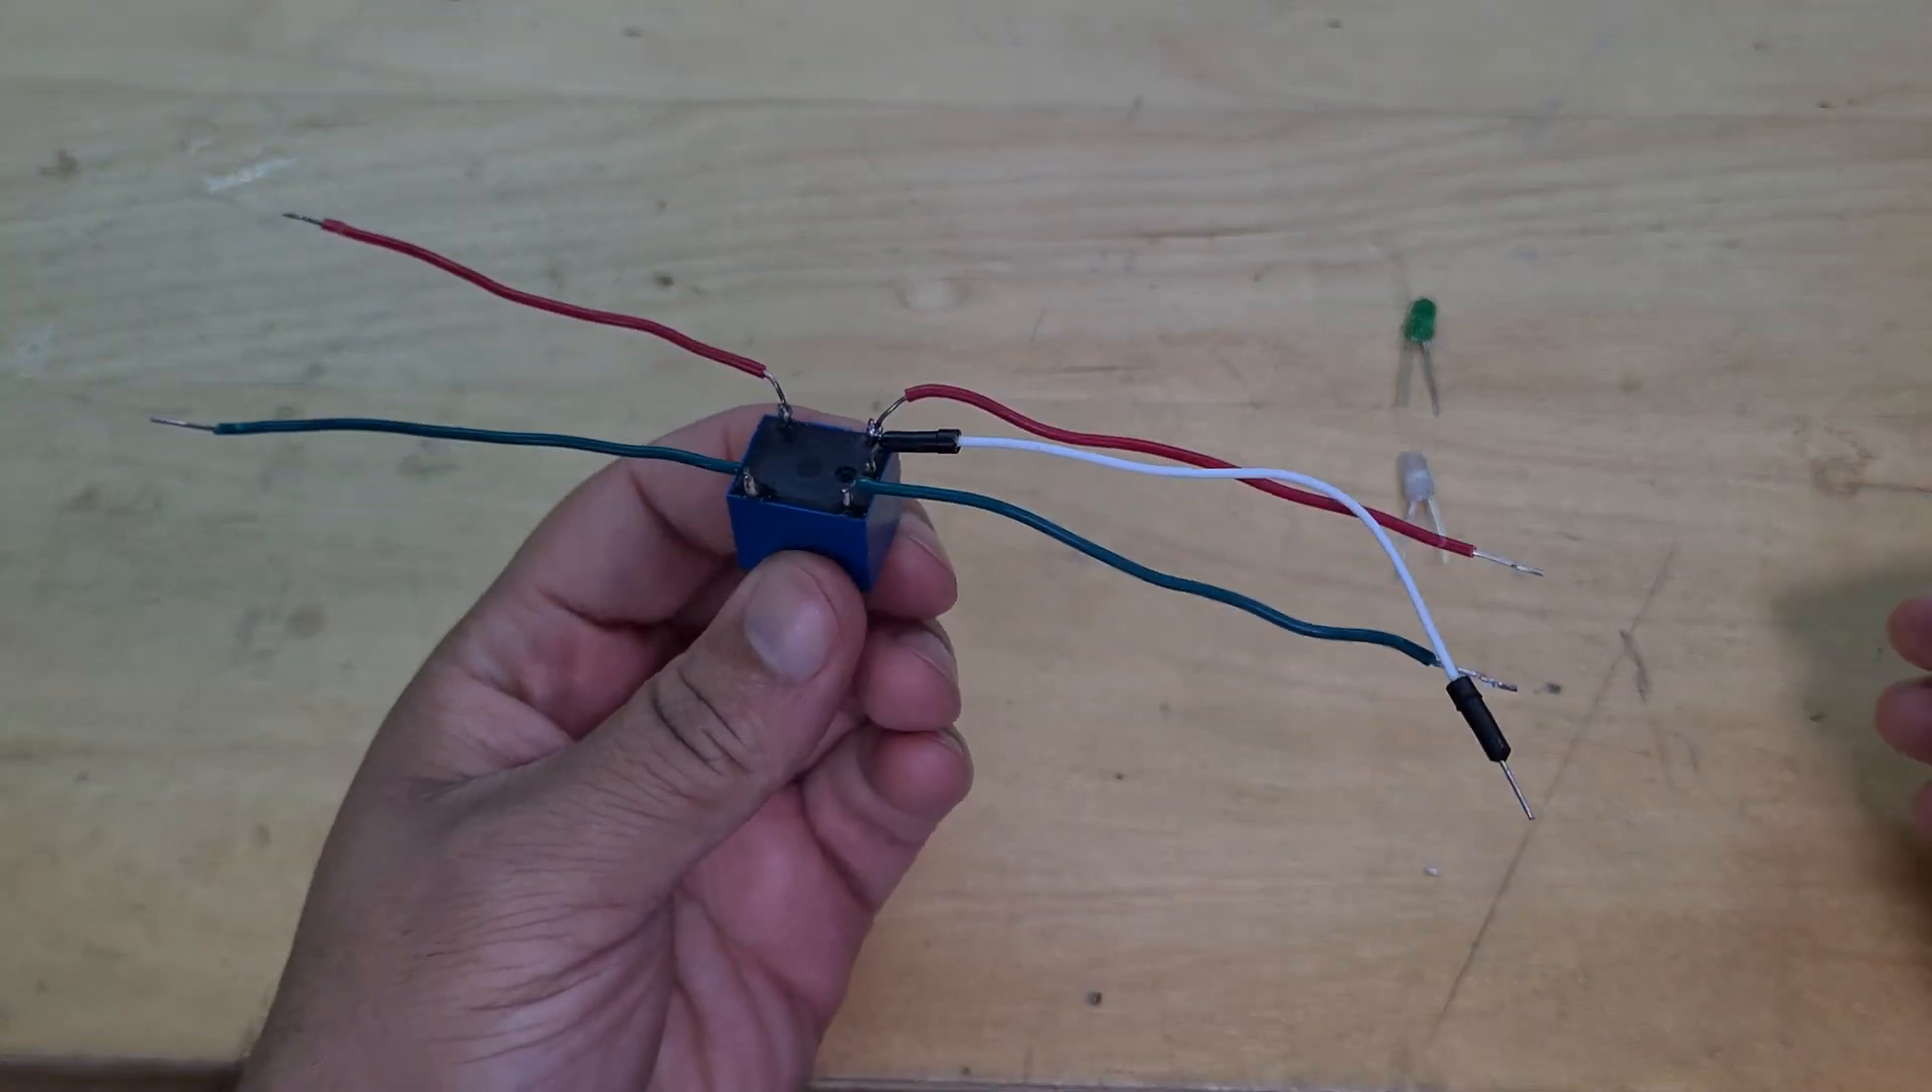Right all right so now i've done away with all of the extra wires and i've just soldered on just some extensions basically onto the relay.